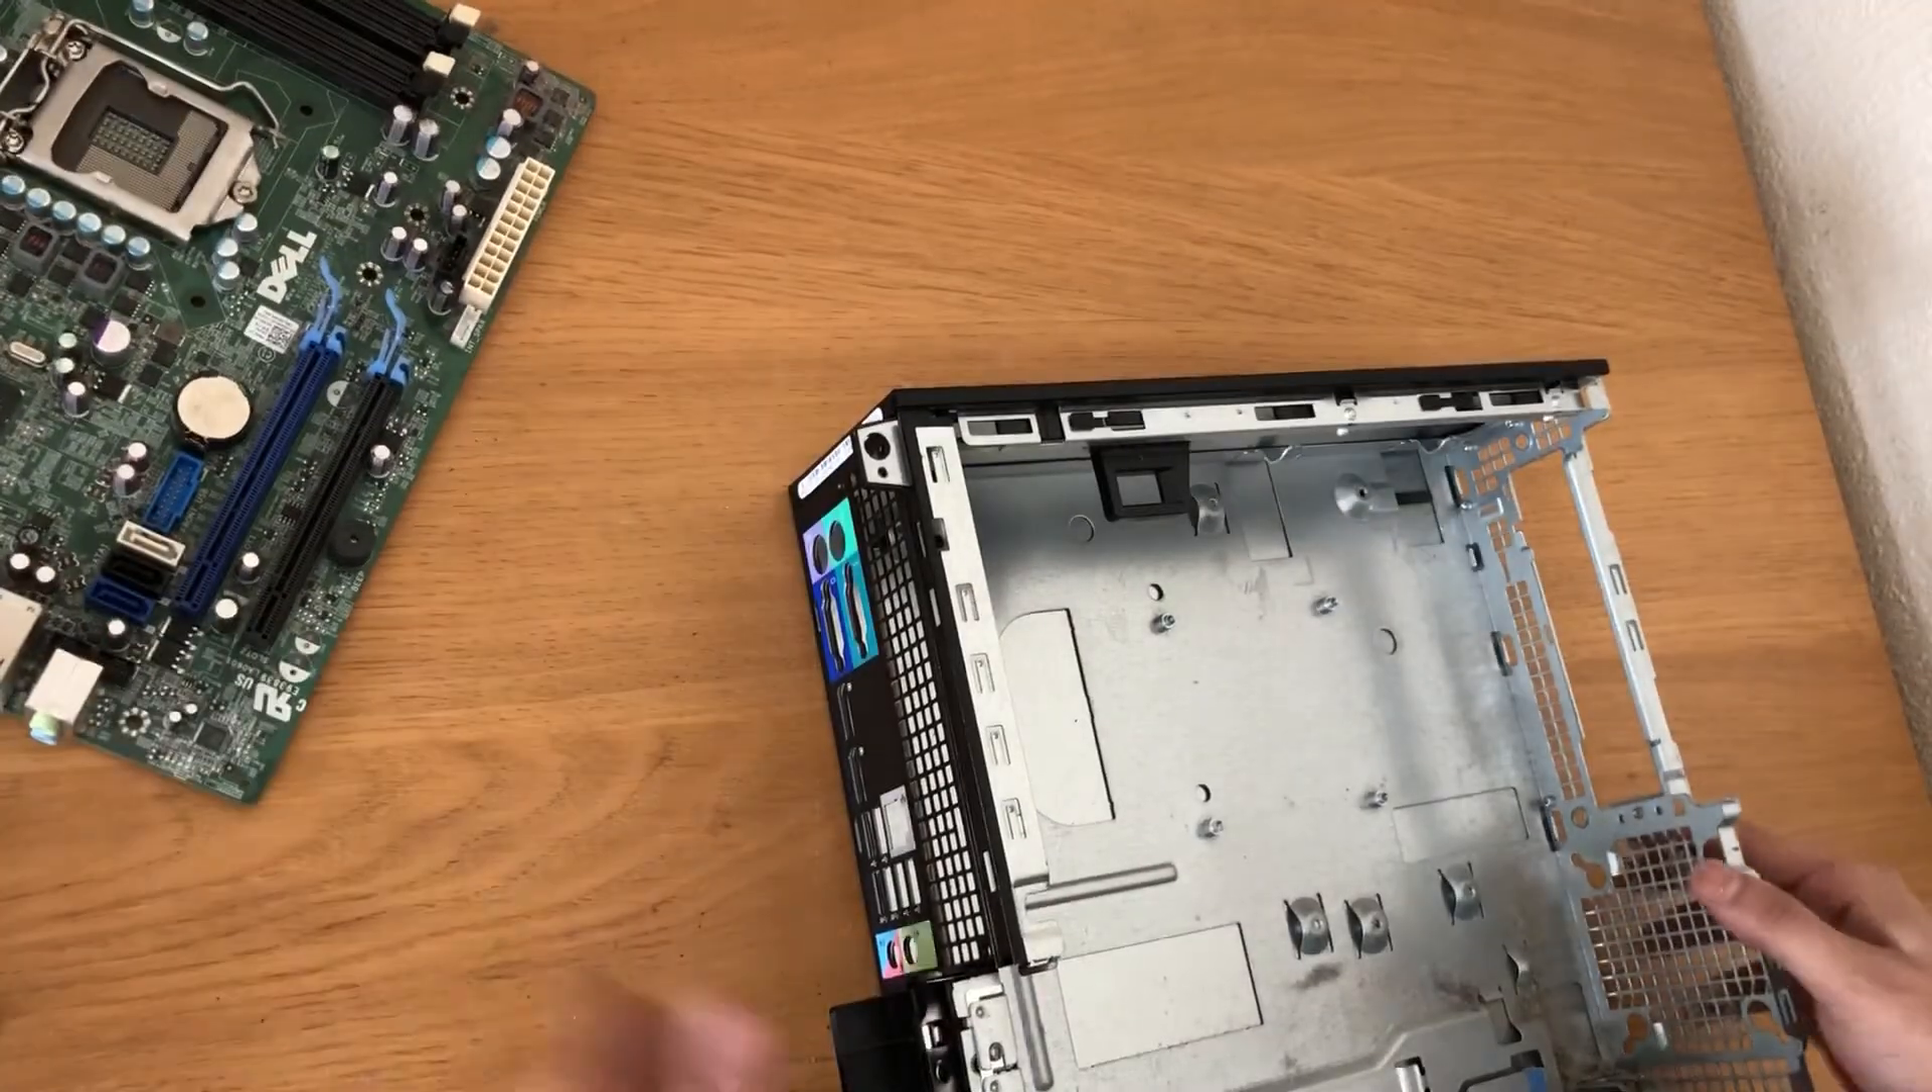There you go, the motherboard is out.